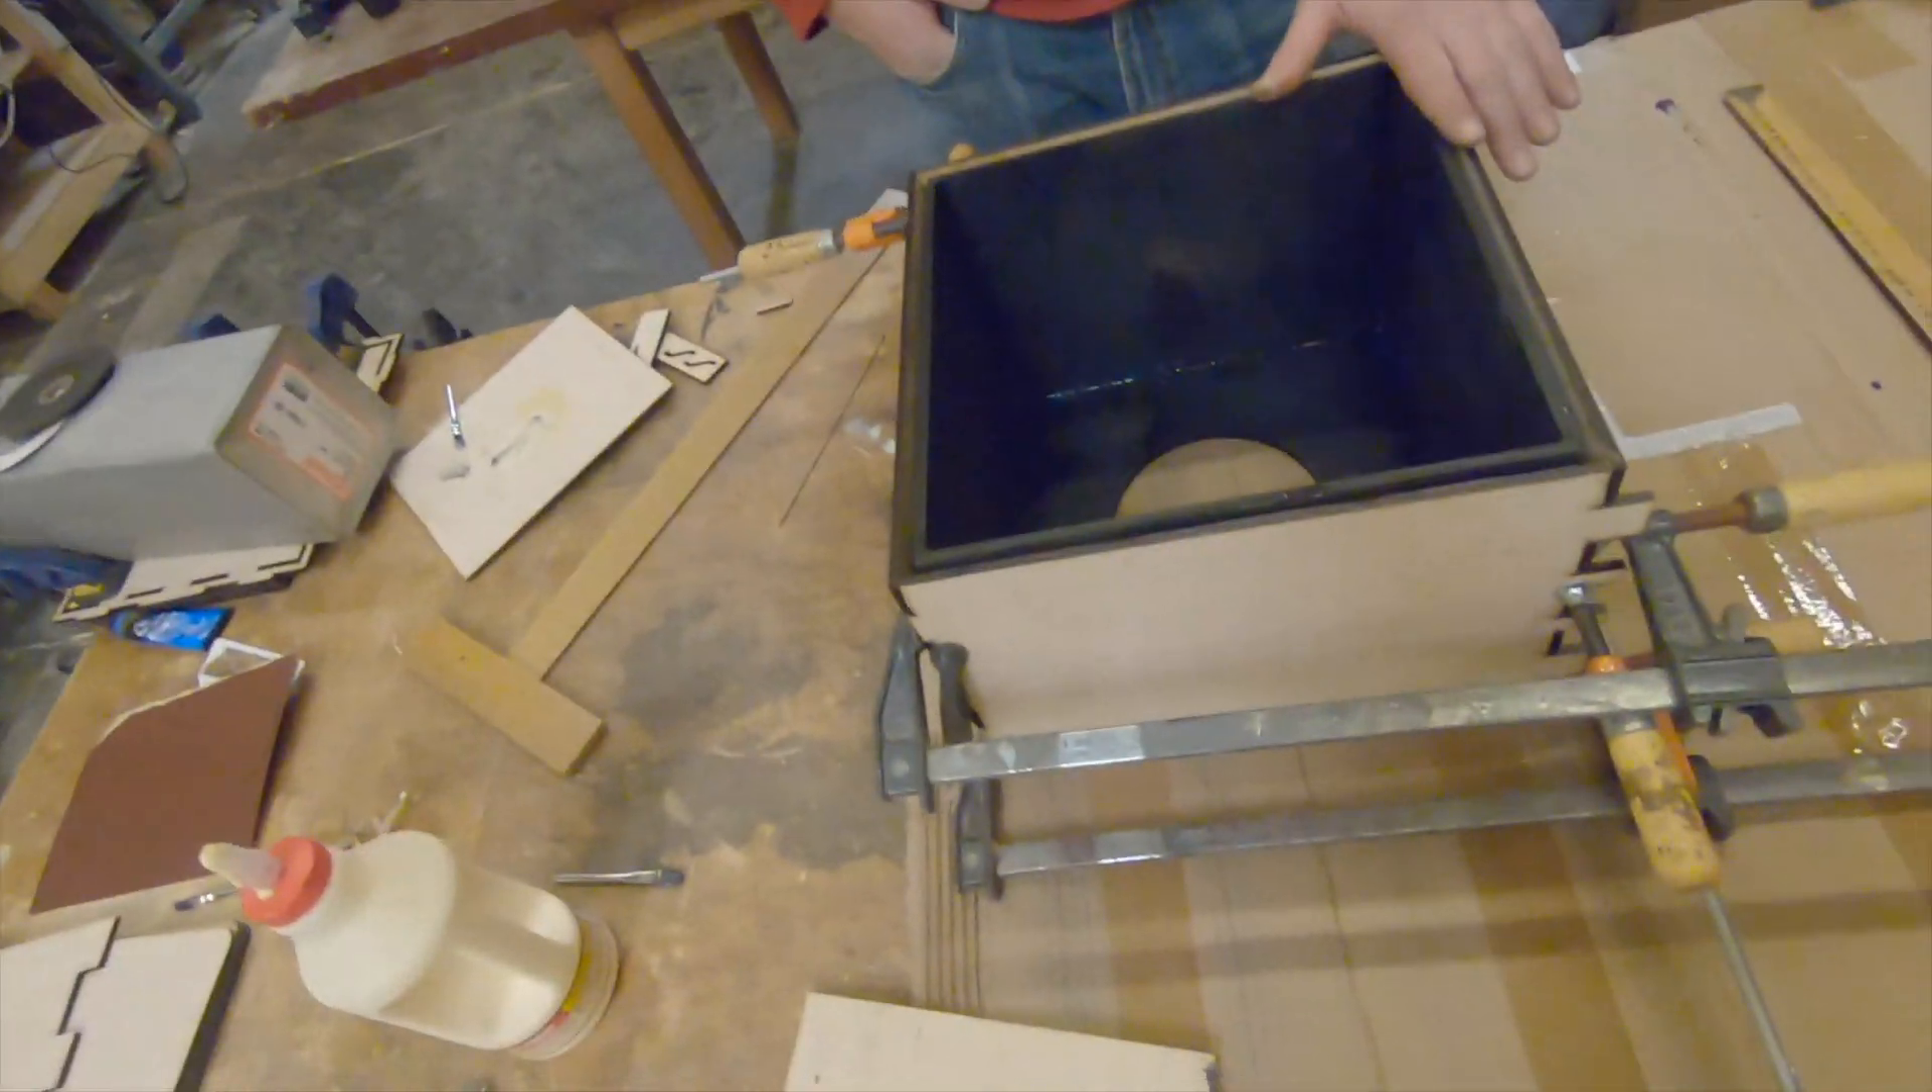And so we've just got the rear box together.